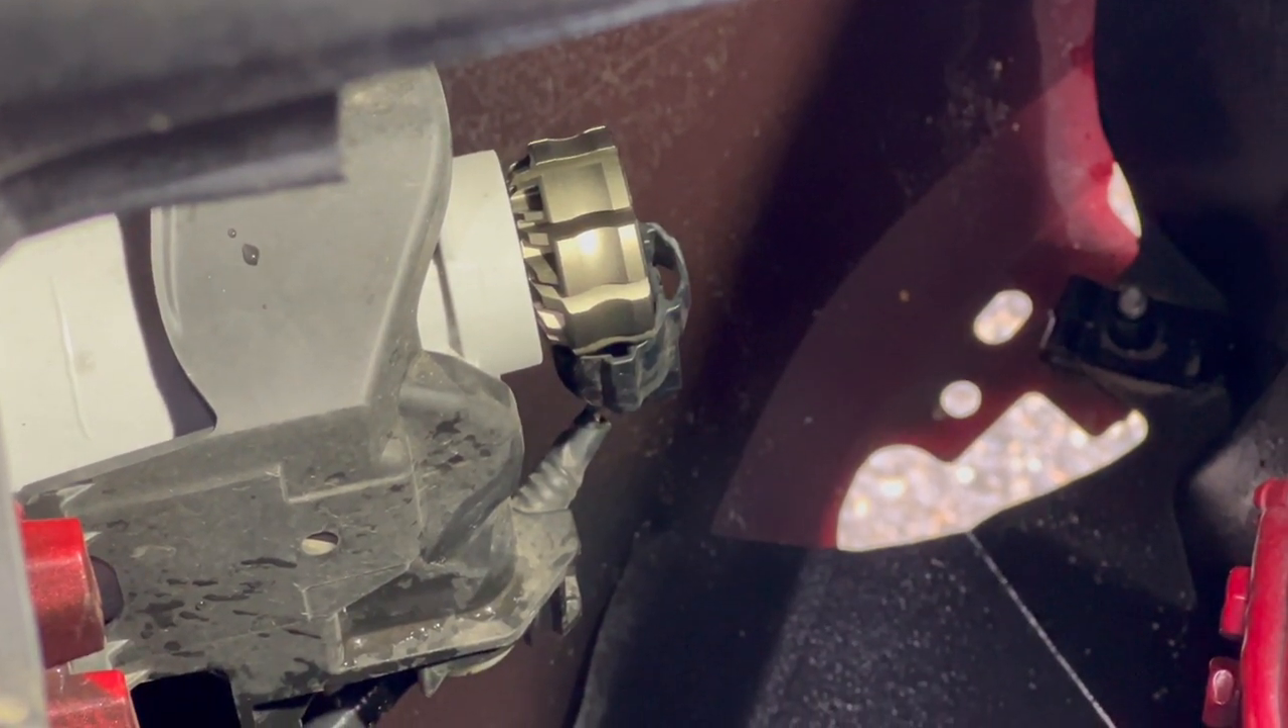So this one you can see the heat sink in the back sticking out now.